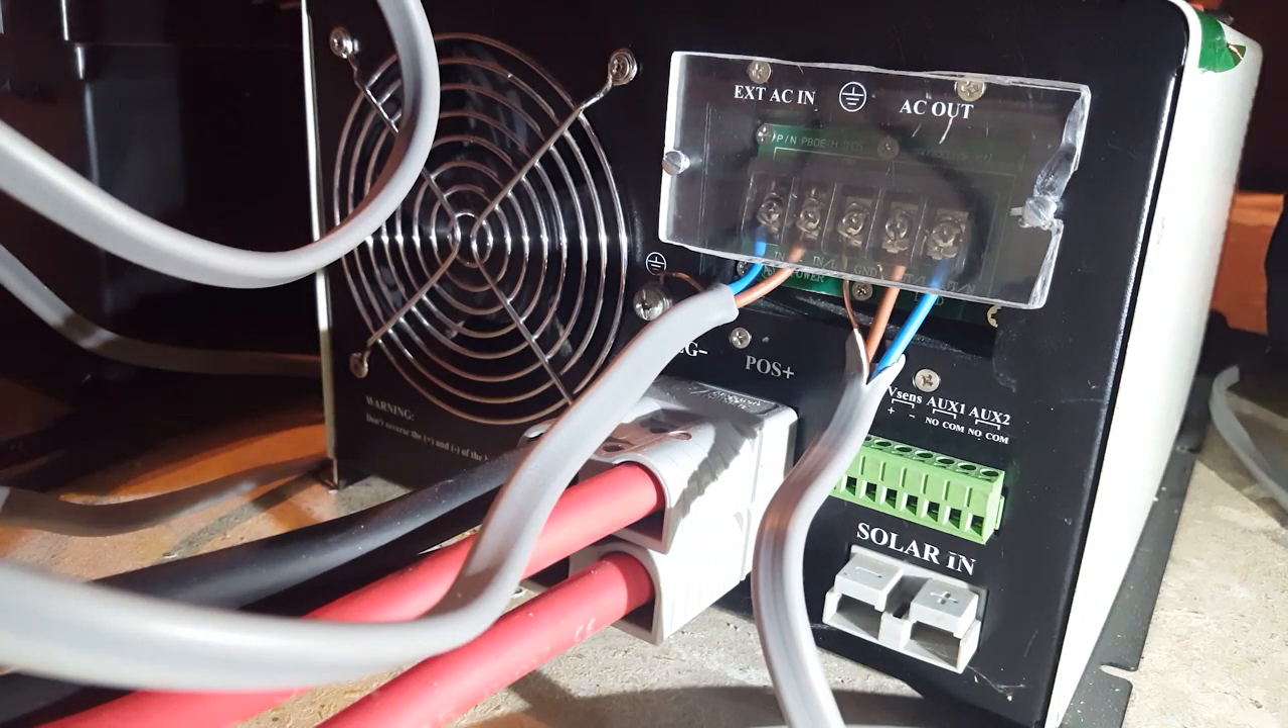Well that's finally done, nice protective perspex cover on the back there.